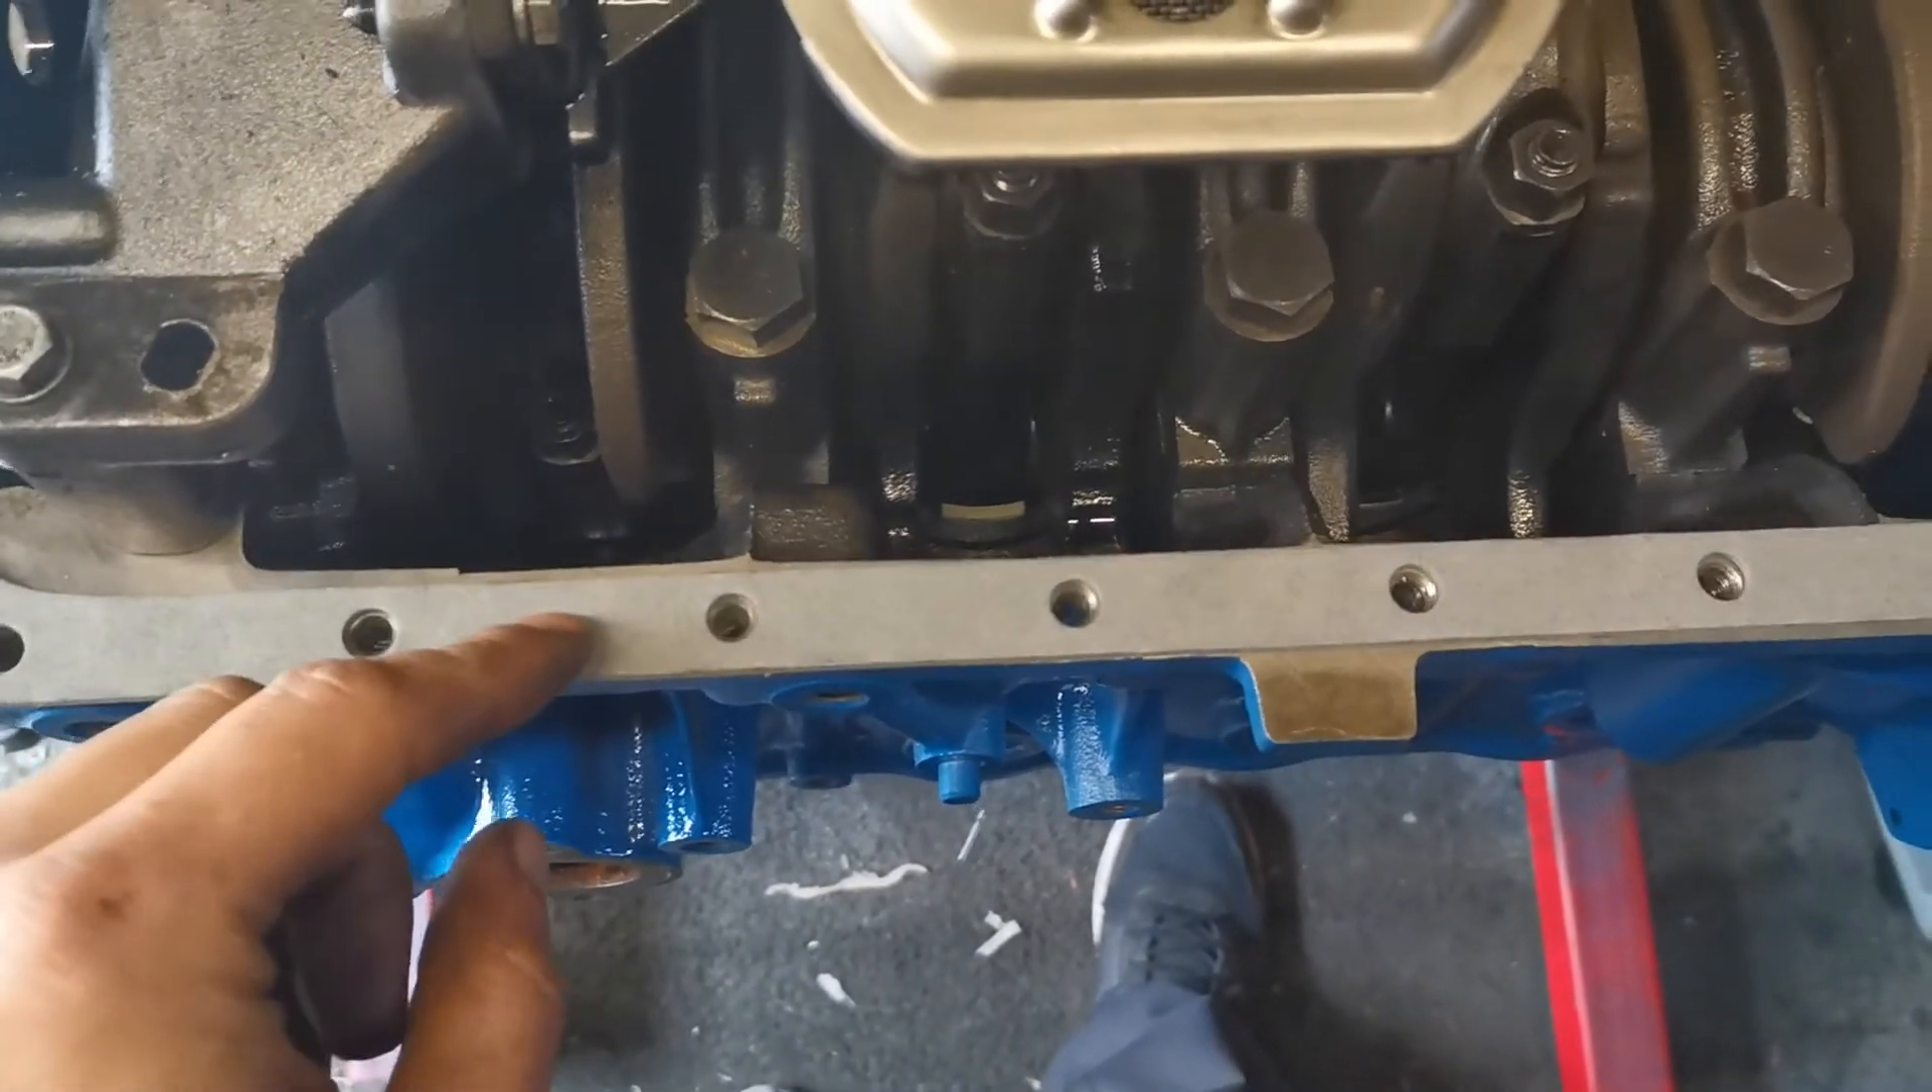I've now got all the holes to line up.